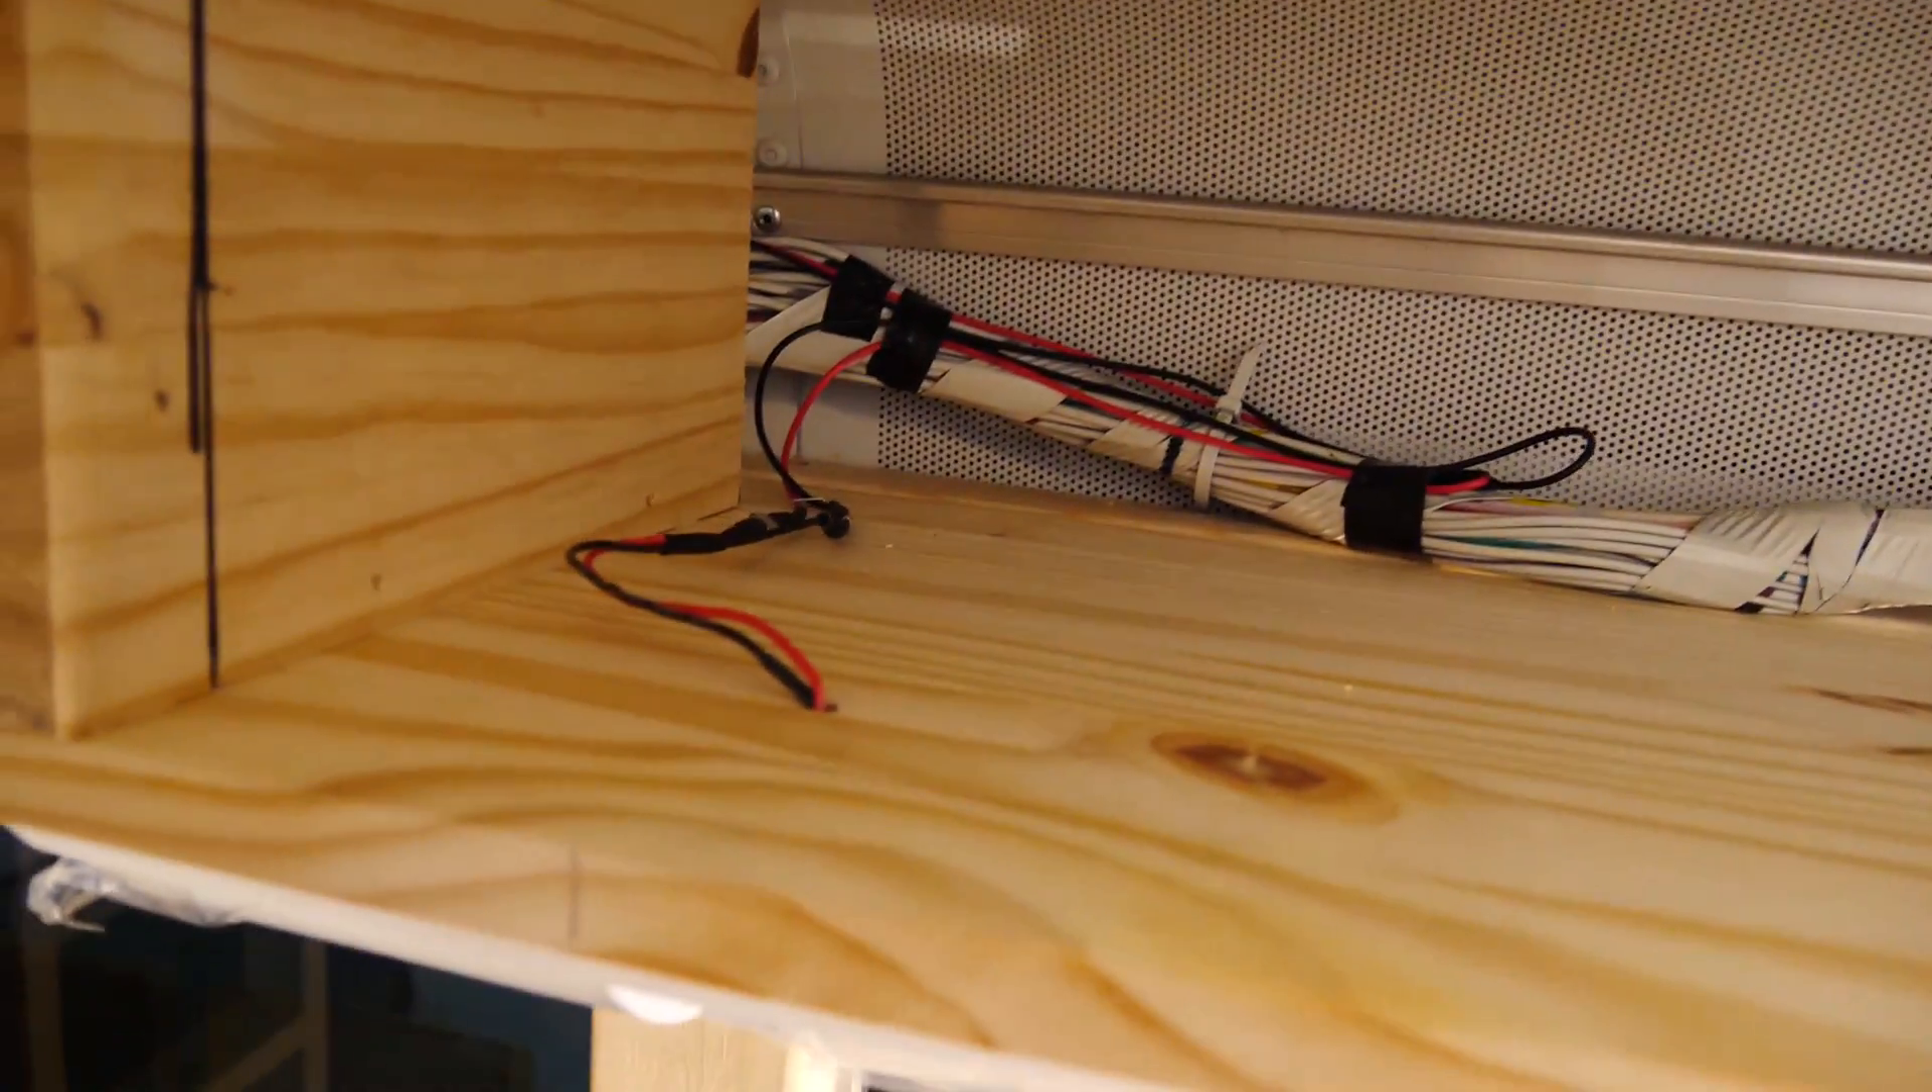All the wires have been neatly ran on this side it is running along the stock harness.